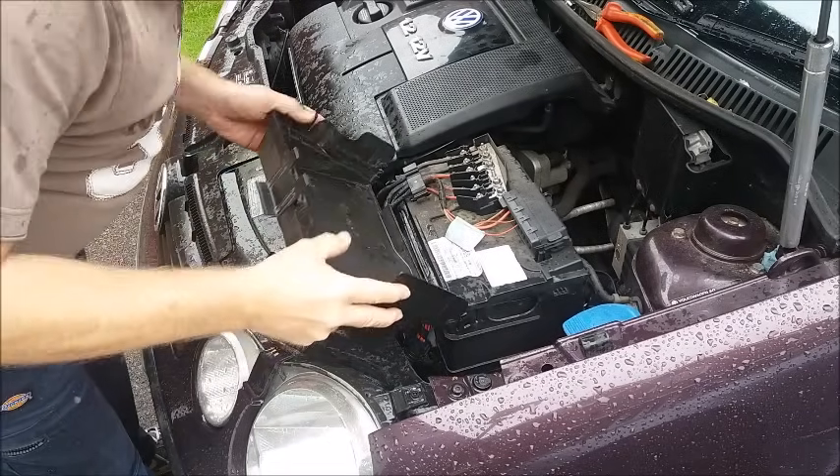All that remains now is to put the cover back on the battery.